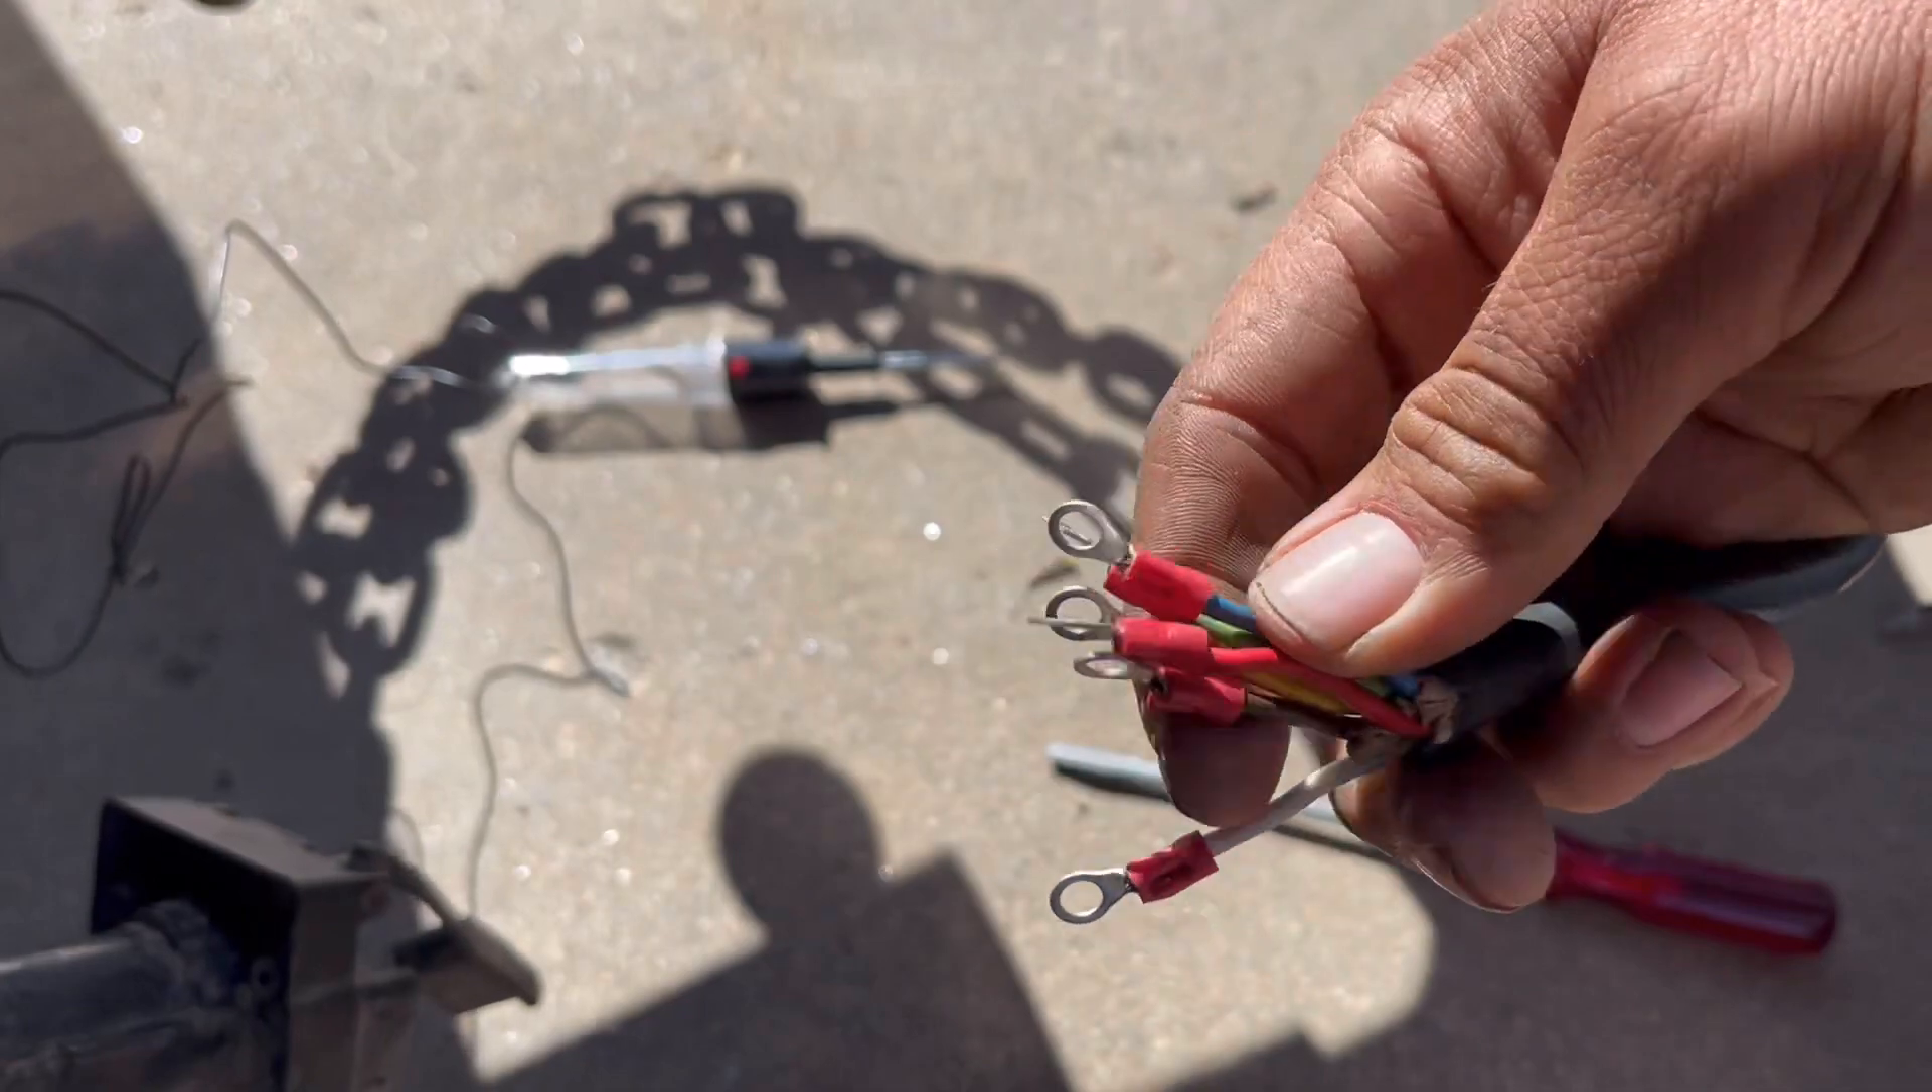Bueno amigo yo les puse todas las terminales aquí ya están bien instaladas.